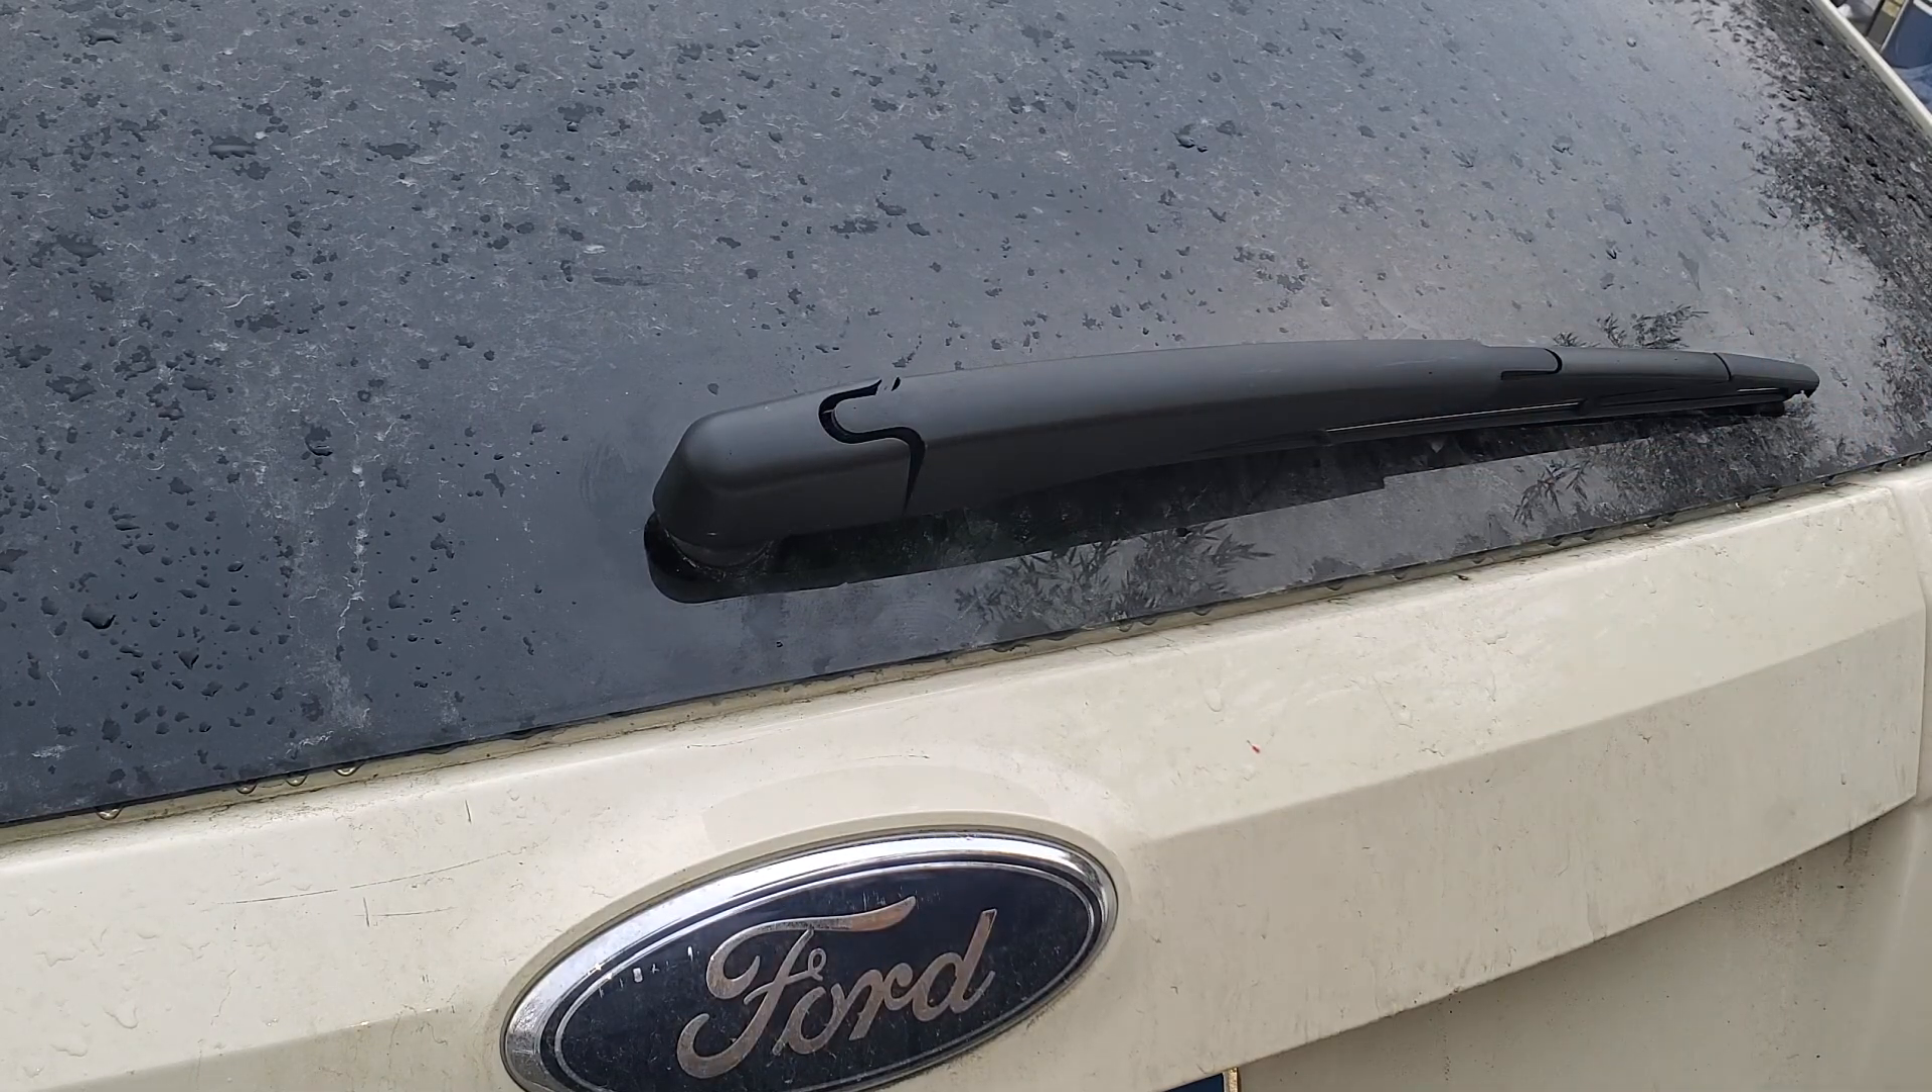Now, you have a brand-new spring-loaded wiper blade on your back window, brand-new wiper blade.